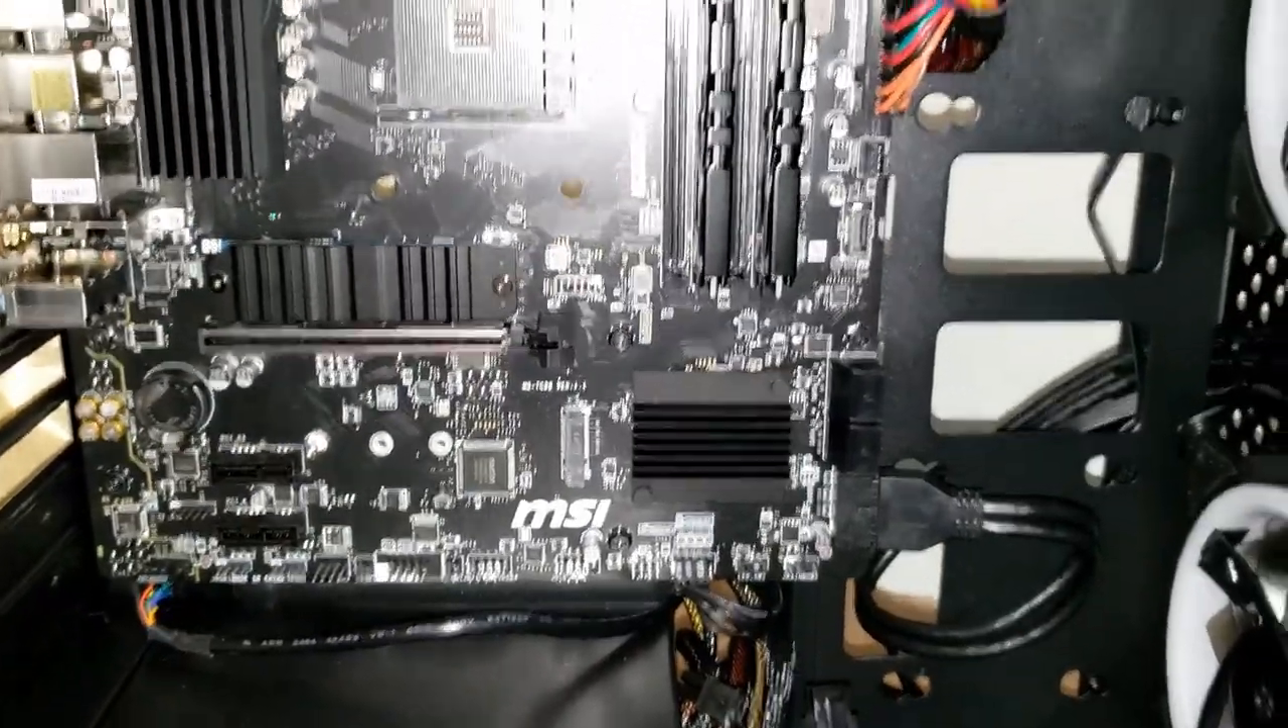So what you can see is that i've got all the motherboard now mounted to the case and i've got all the cables that i need connected to it so far.